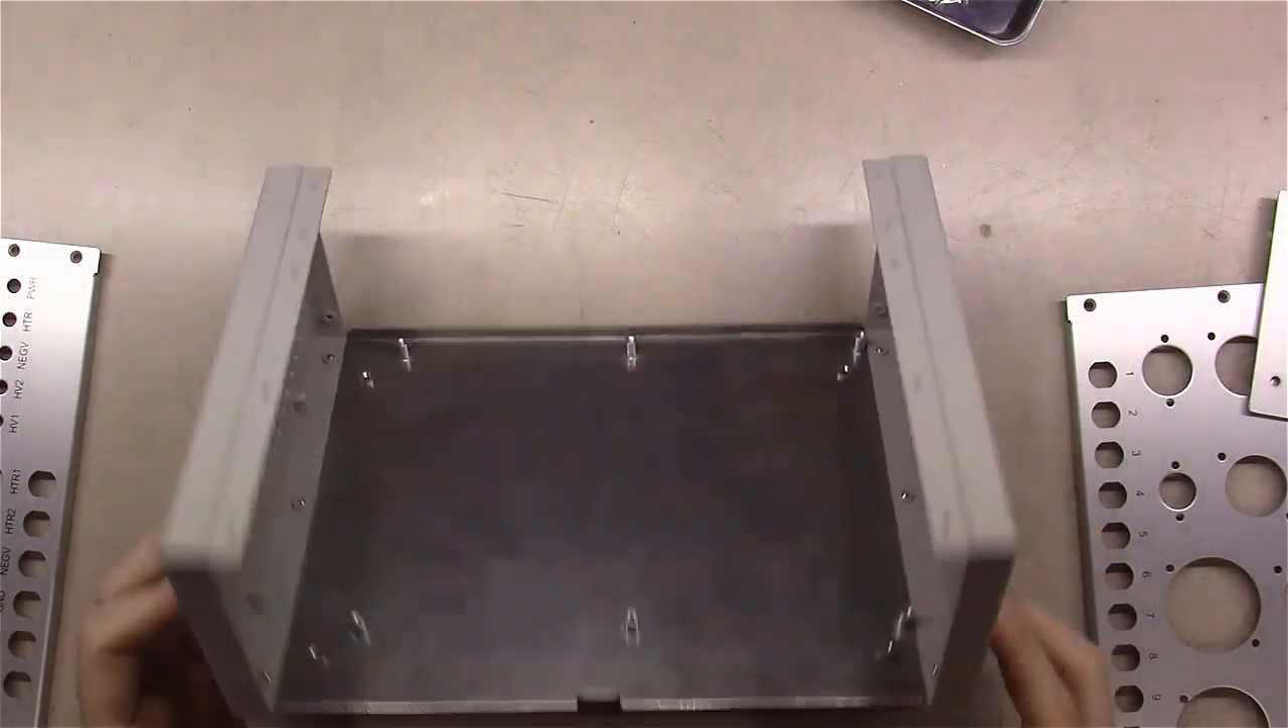All right we've got the two sides on.